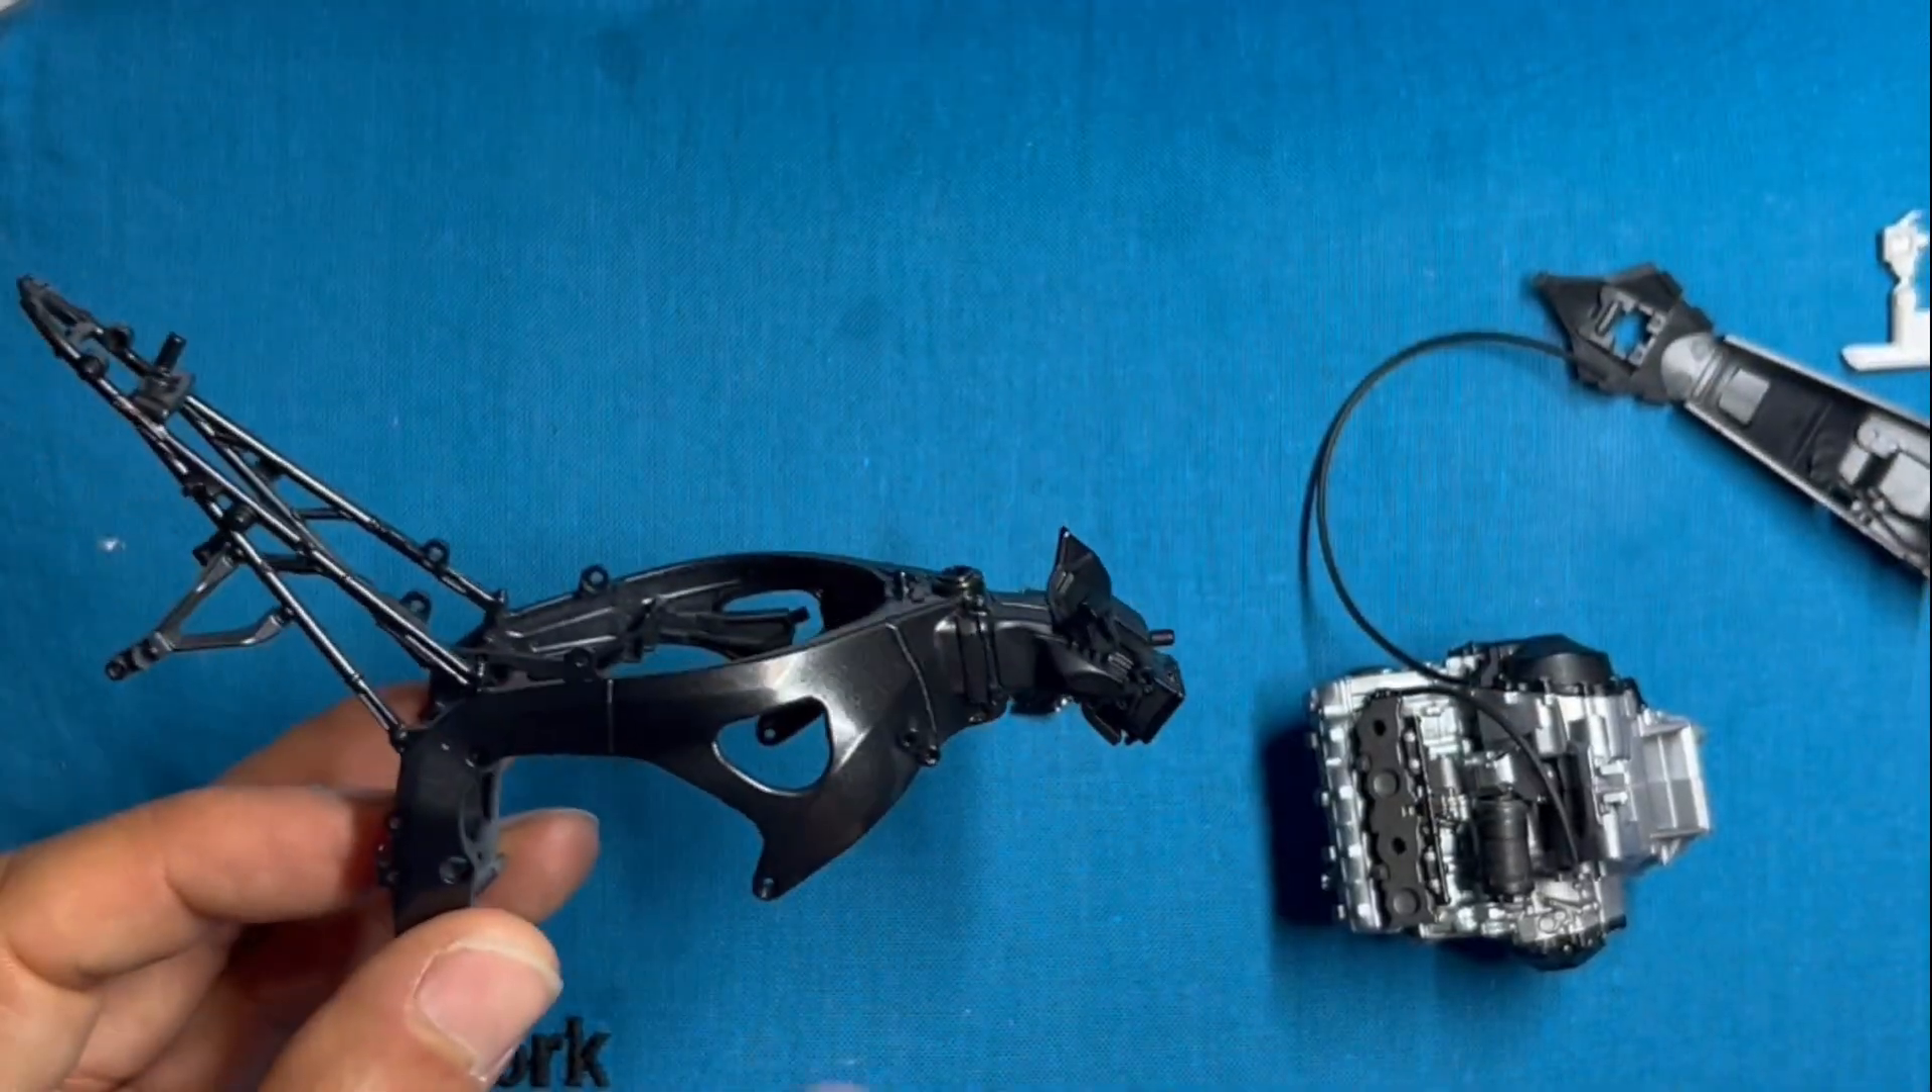Here is the frame all assembled and painted uh in the metallic black and the semi -gloss at the end there so that is the frame right there.